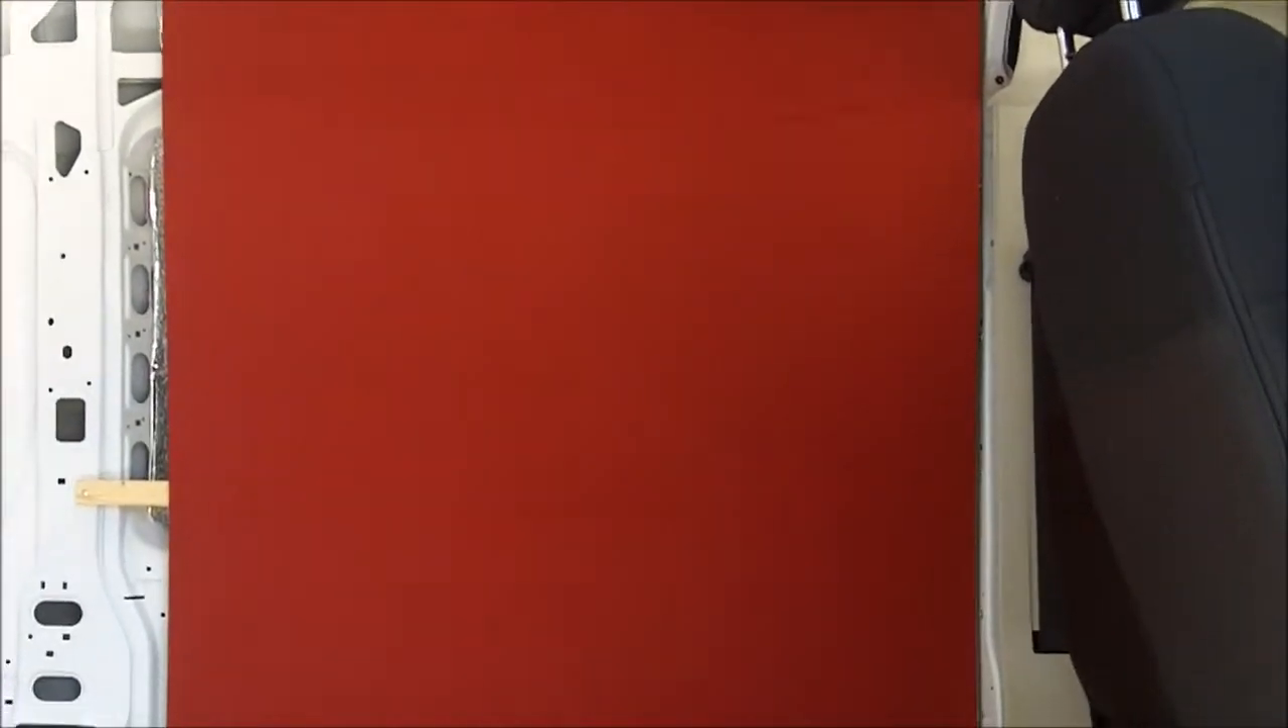Alright, we got our first panel up in our van.